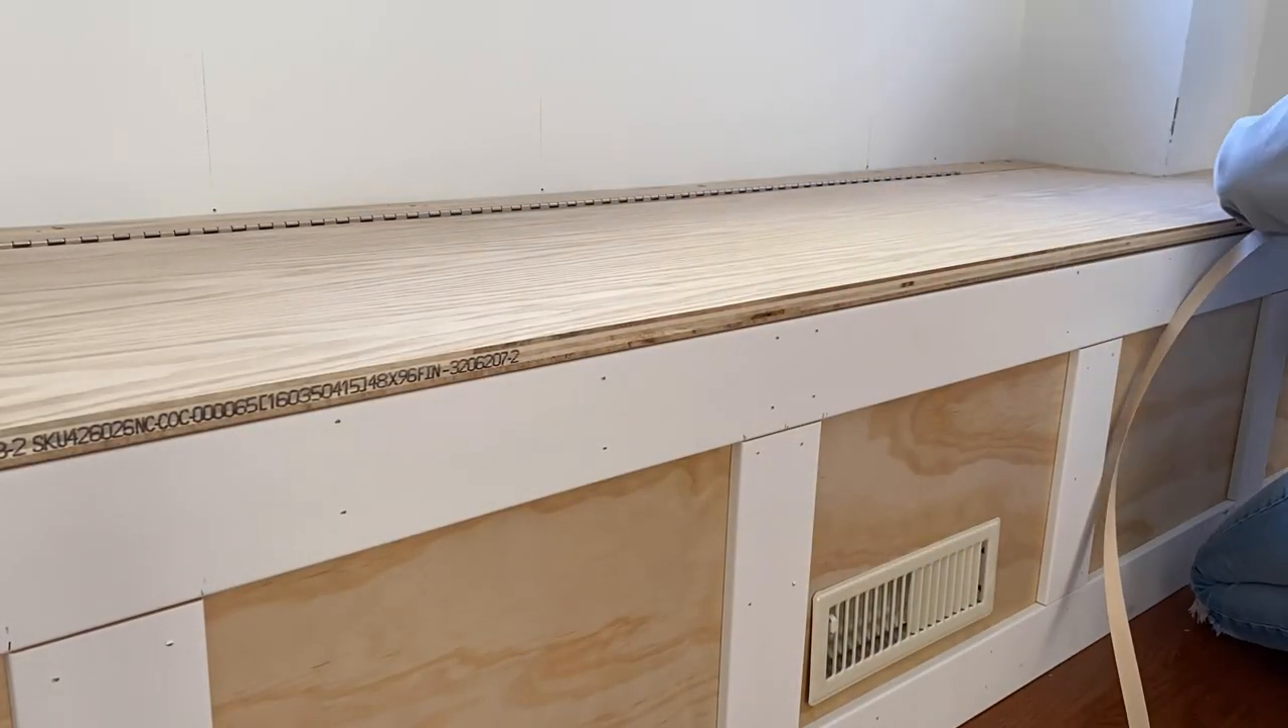Once the stationary back piece and the lid piece were attached together, I put them into place on the bench top.